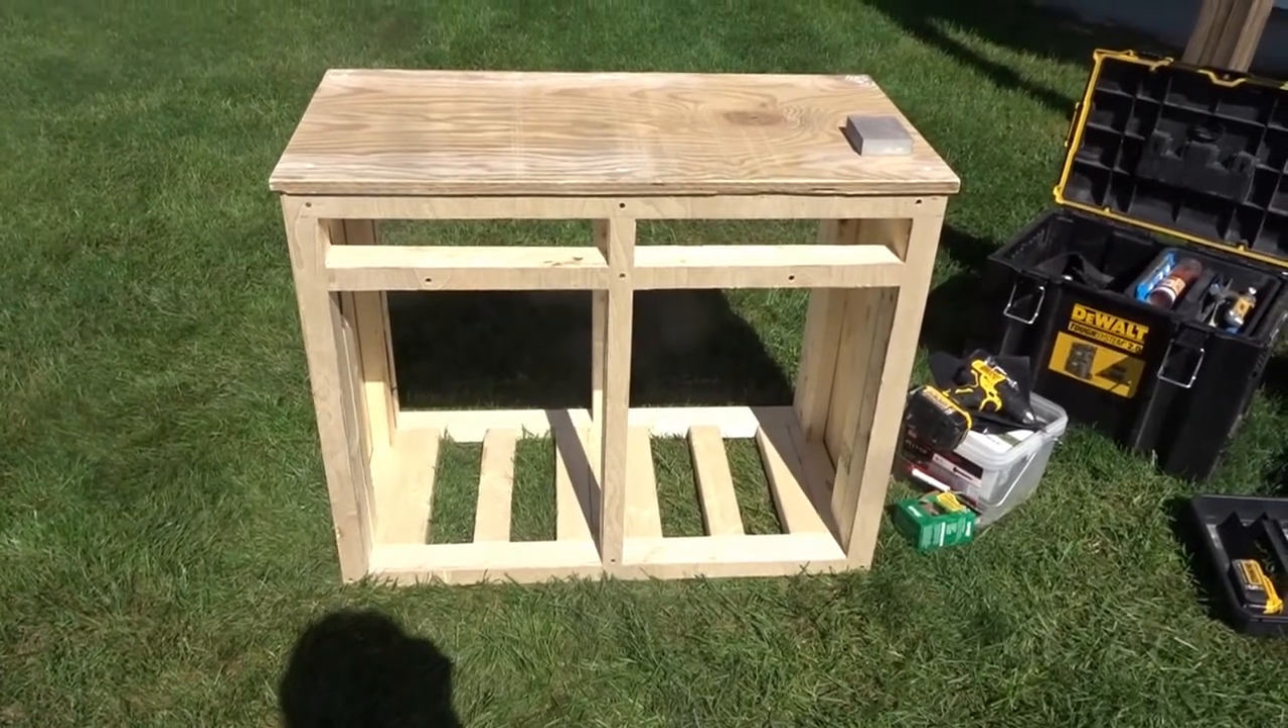This is what the stand looks like with the face piece on.